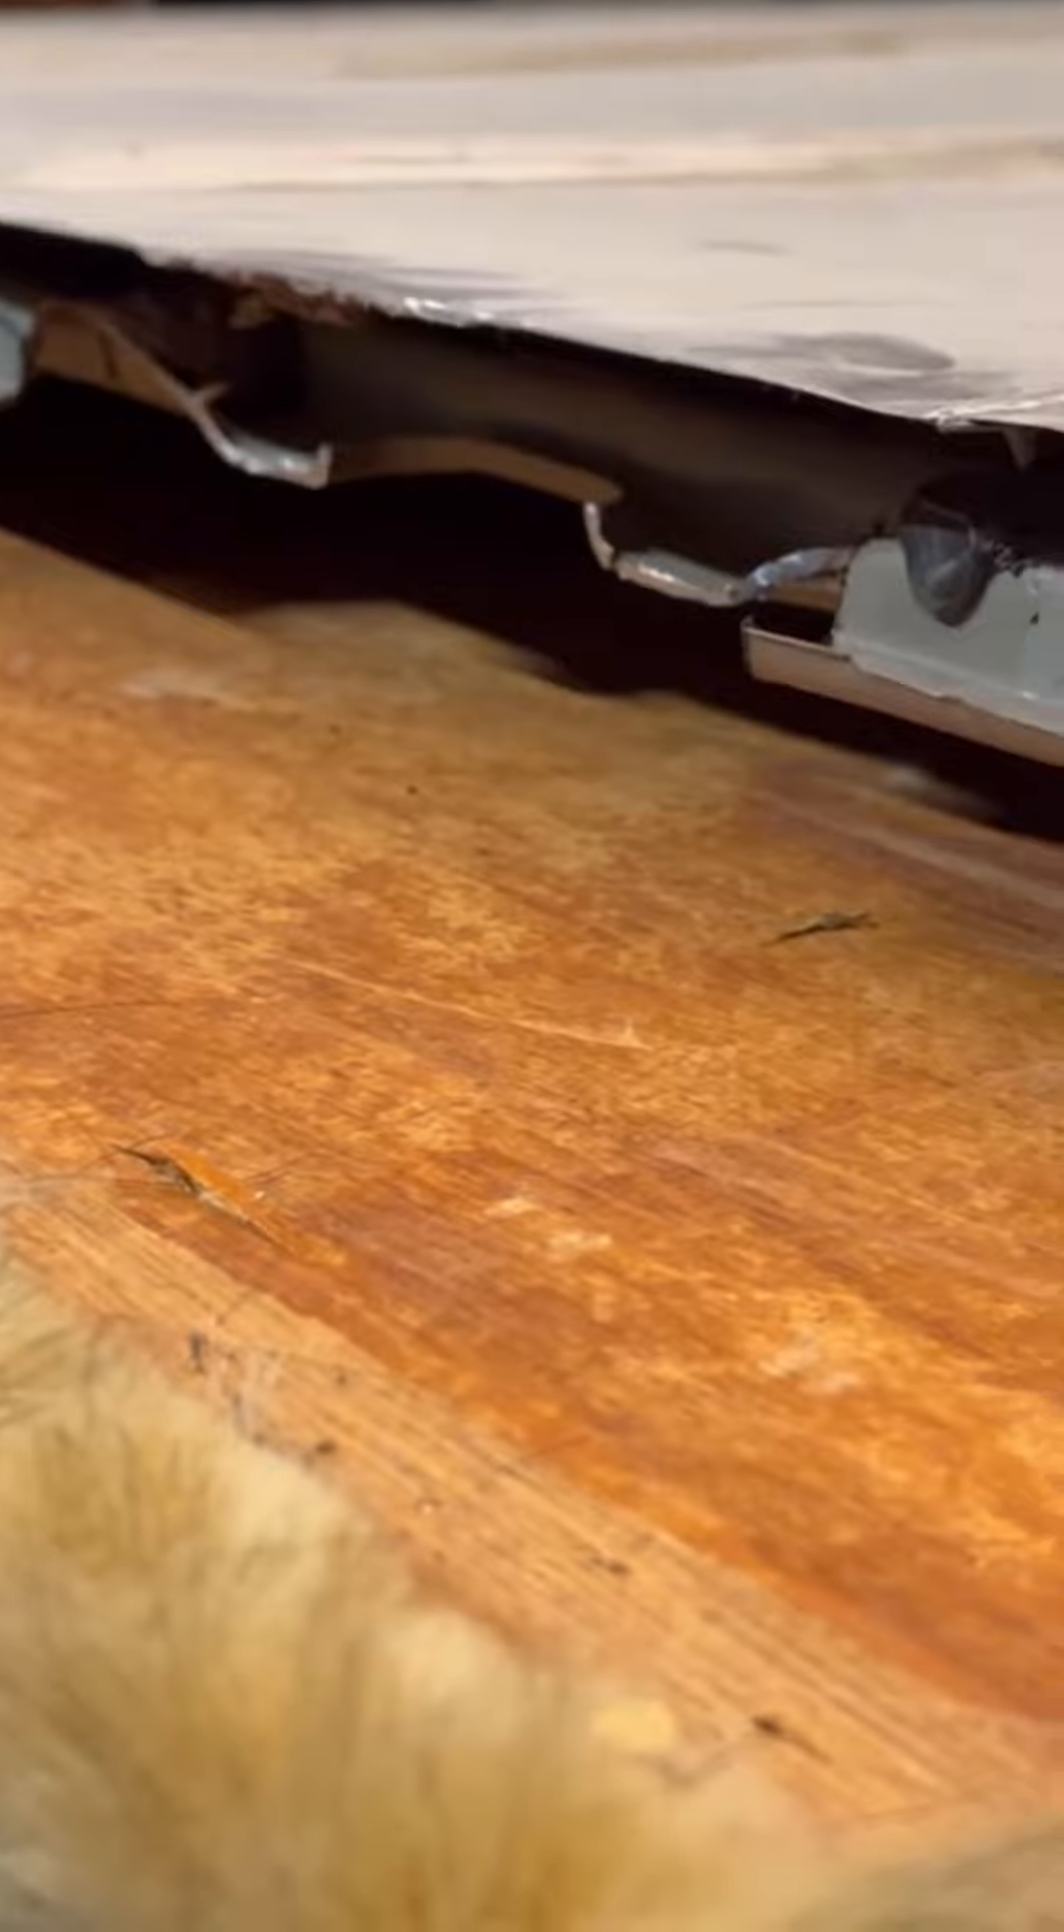There's a pretty big gap I'm gonna have to figure something out.